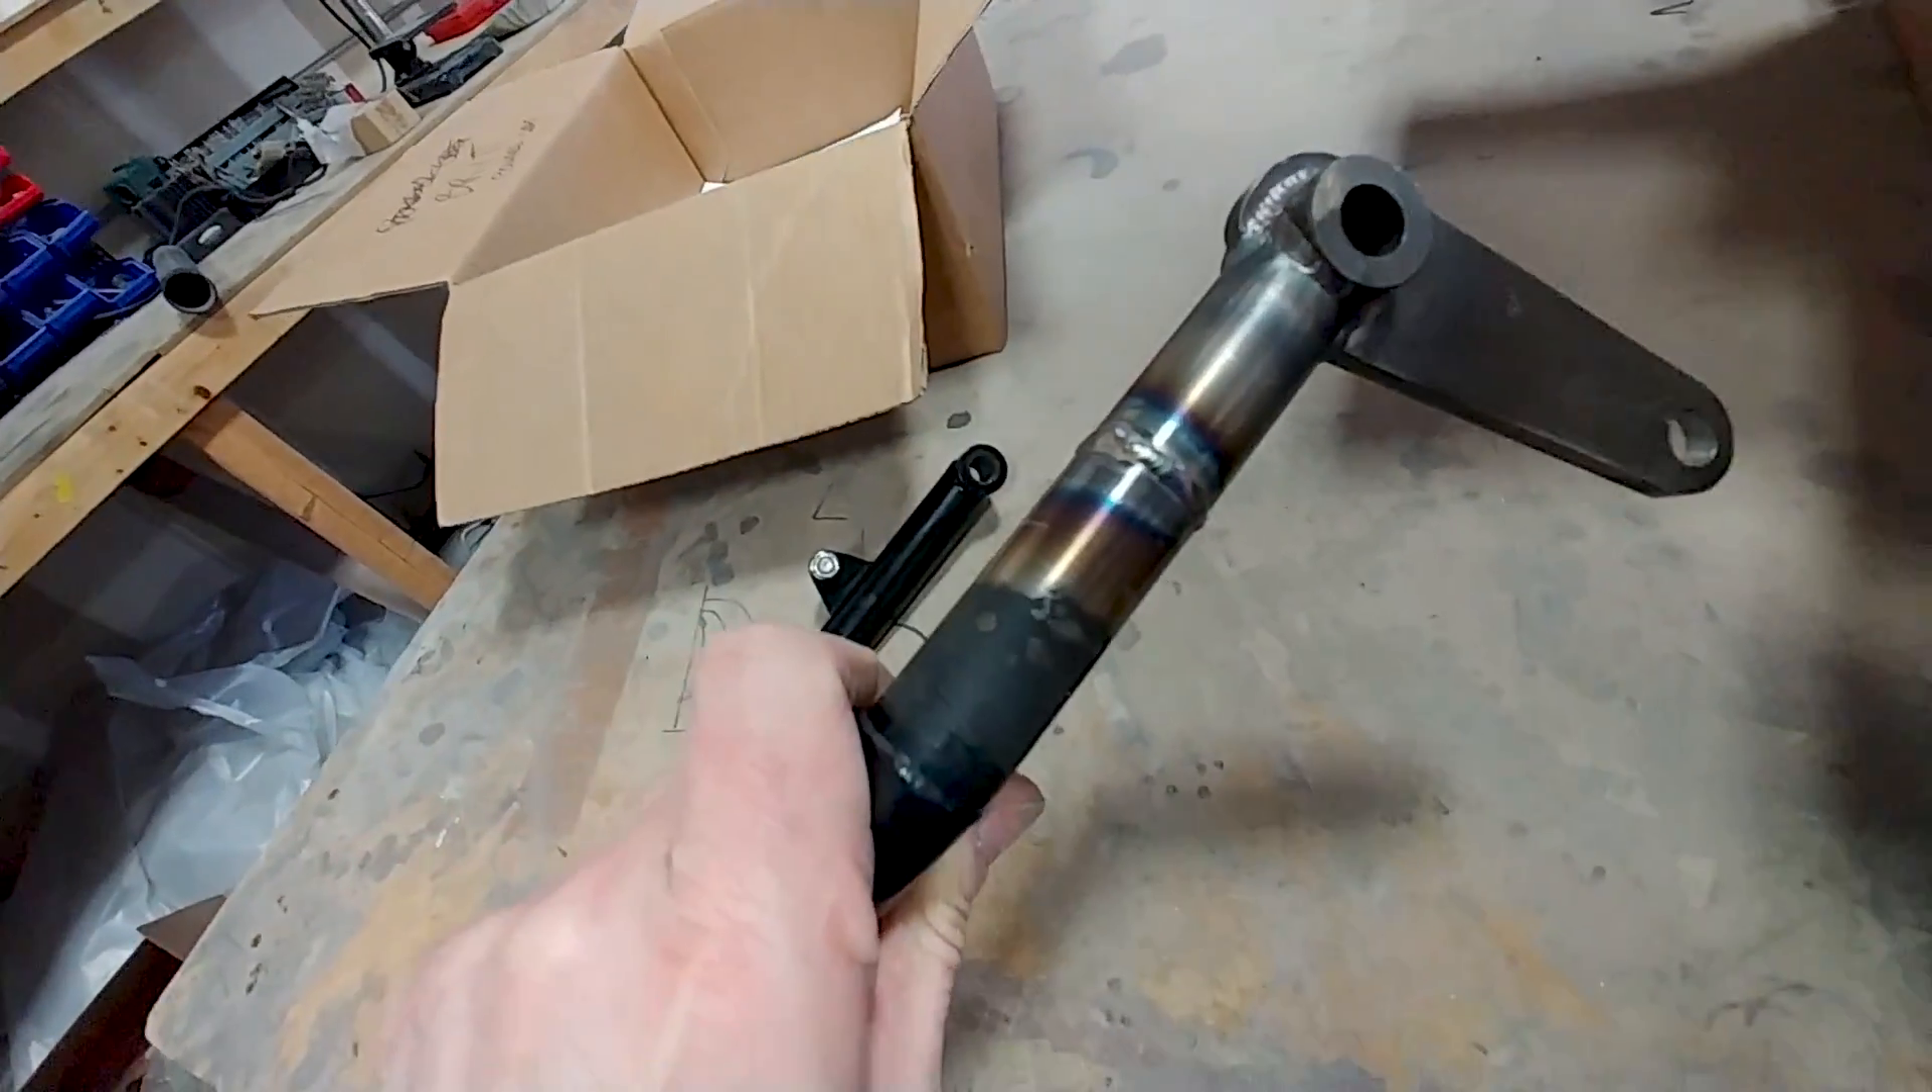Britt sort of cut the tube about halfway up and then put the new tube in place.